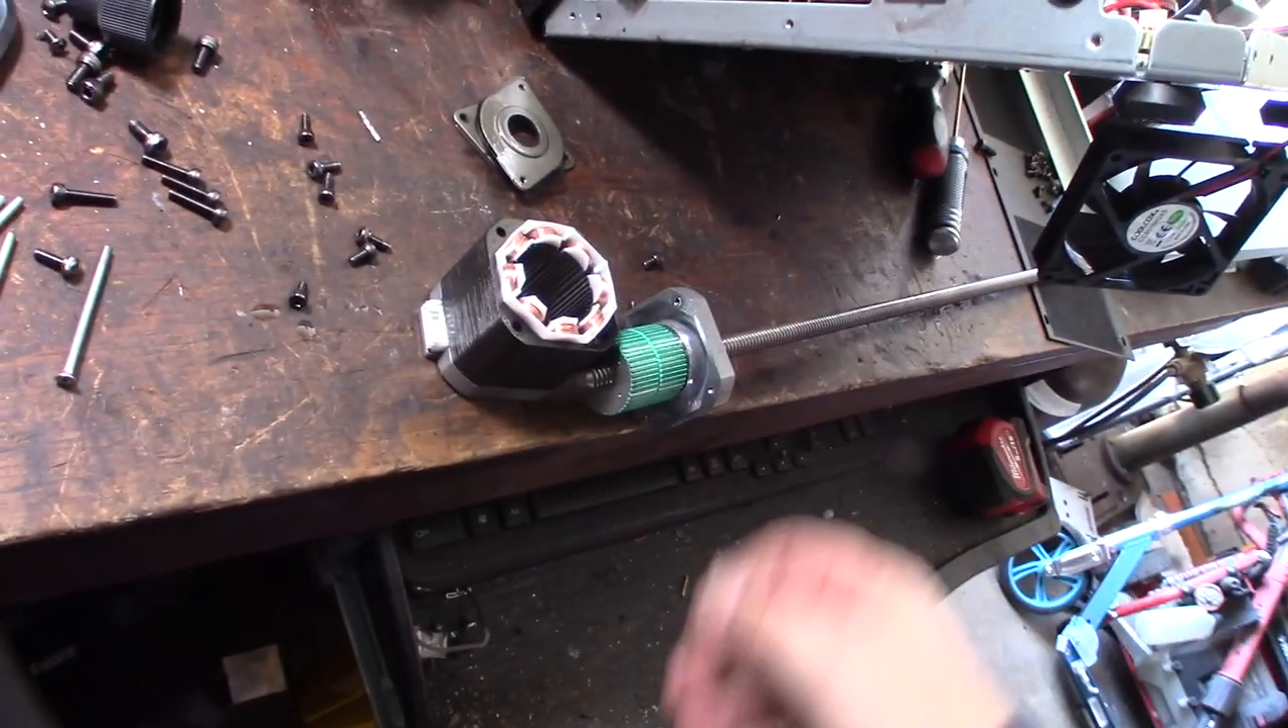All right so that's the motor taken apart just the top part comes out.